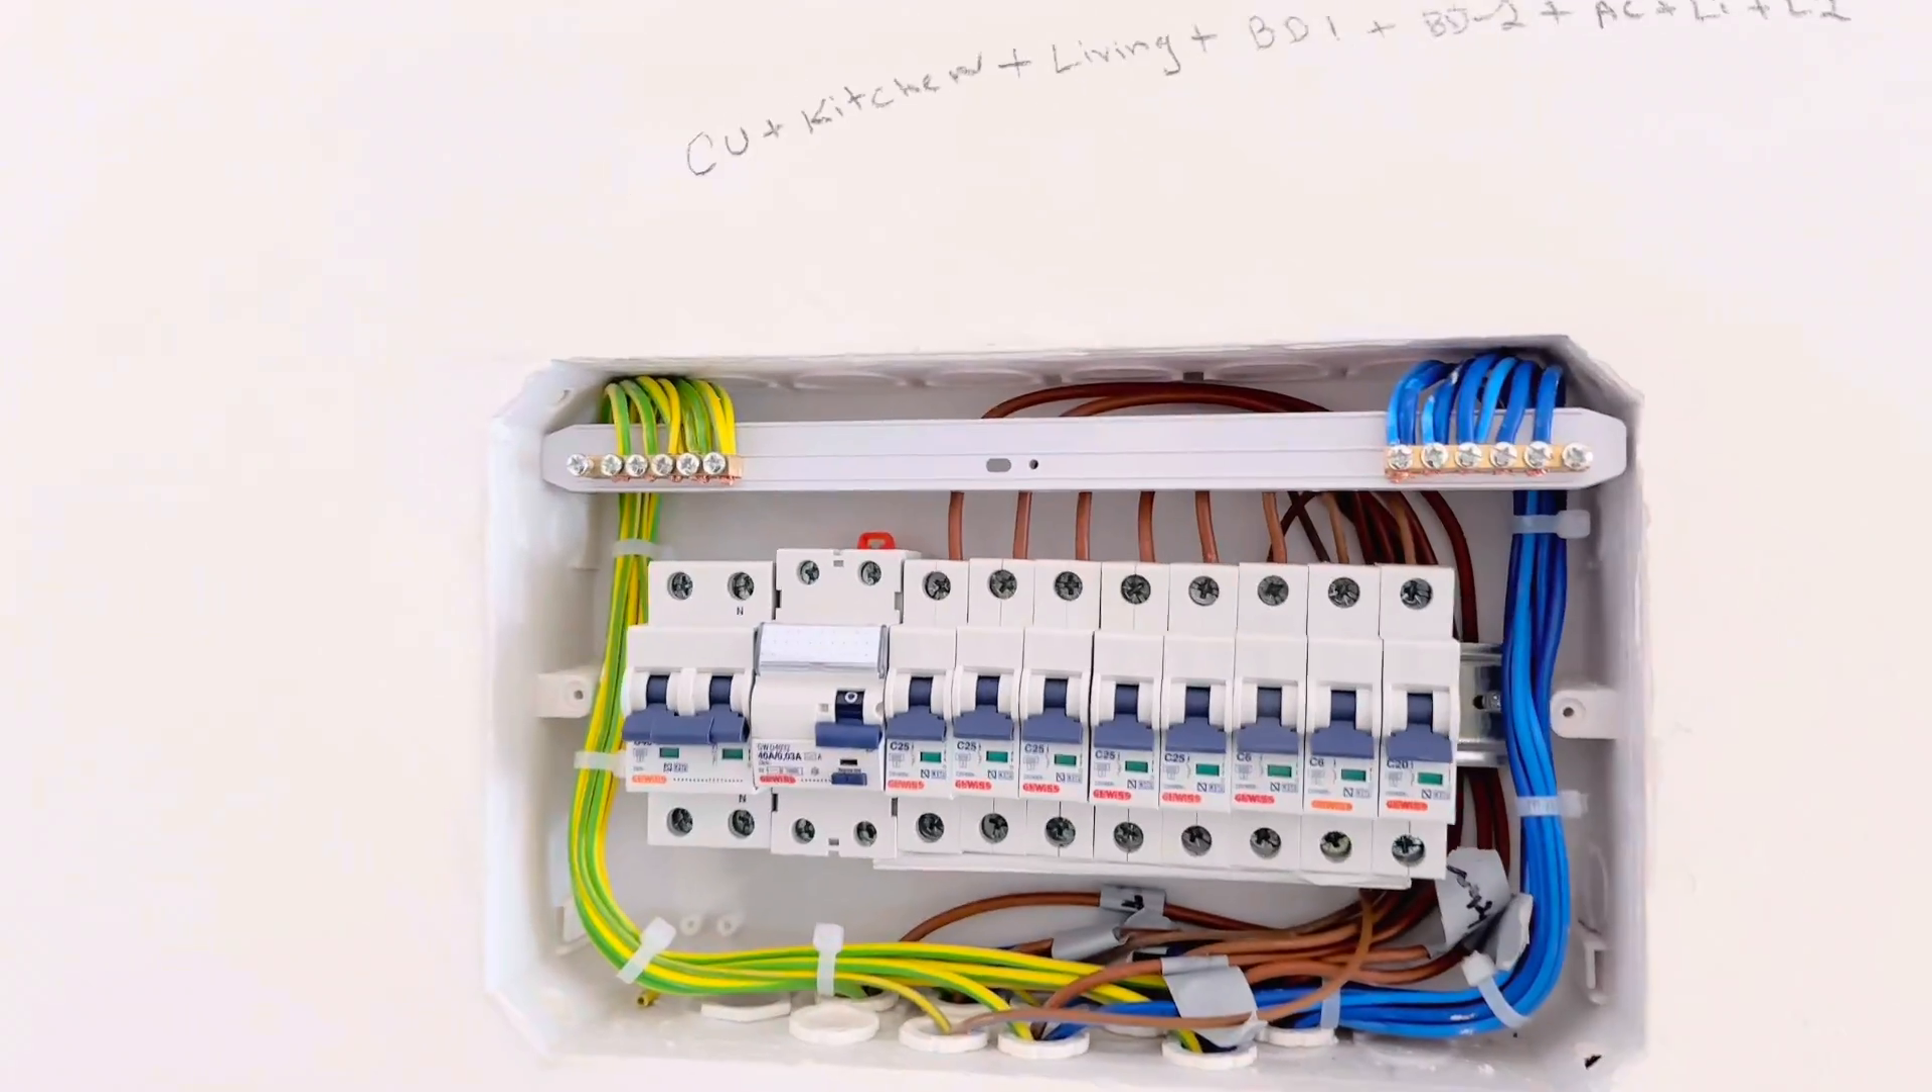Right now you can see all the wires are ready. The circuits are connected.